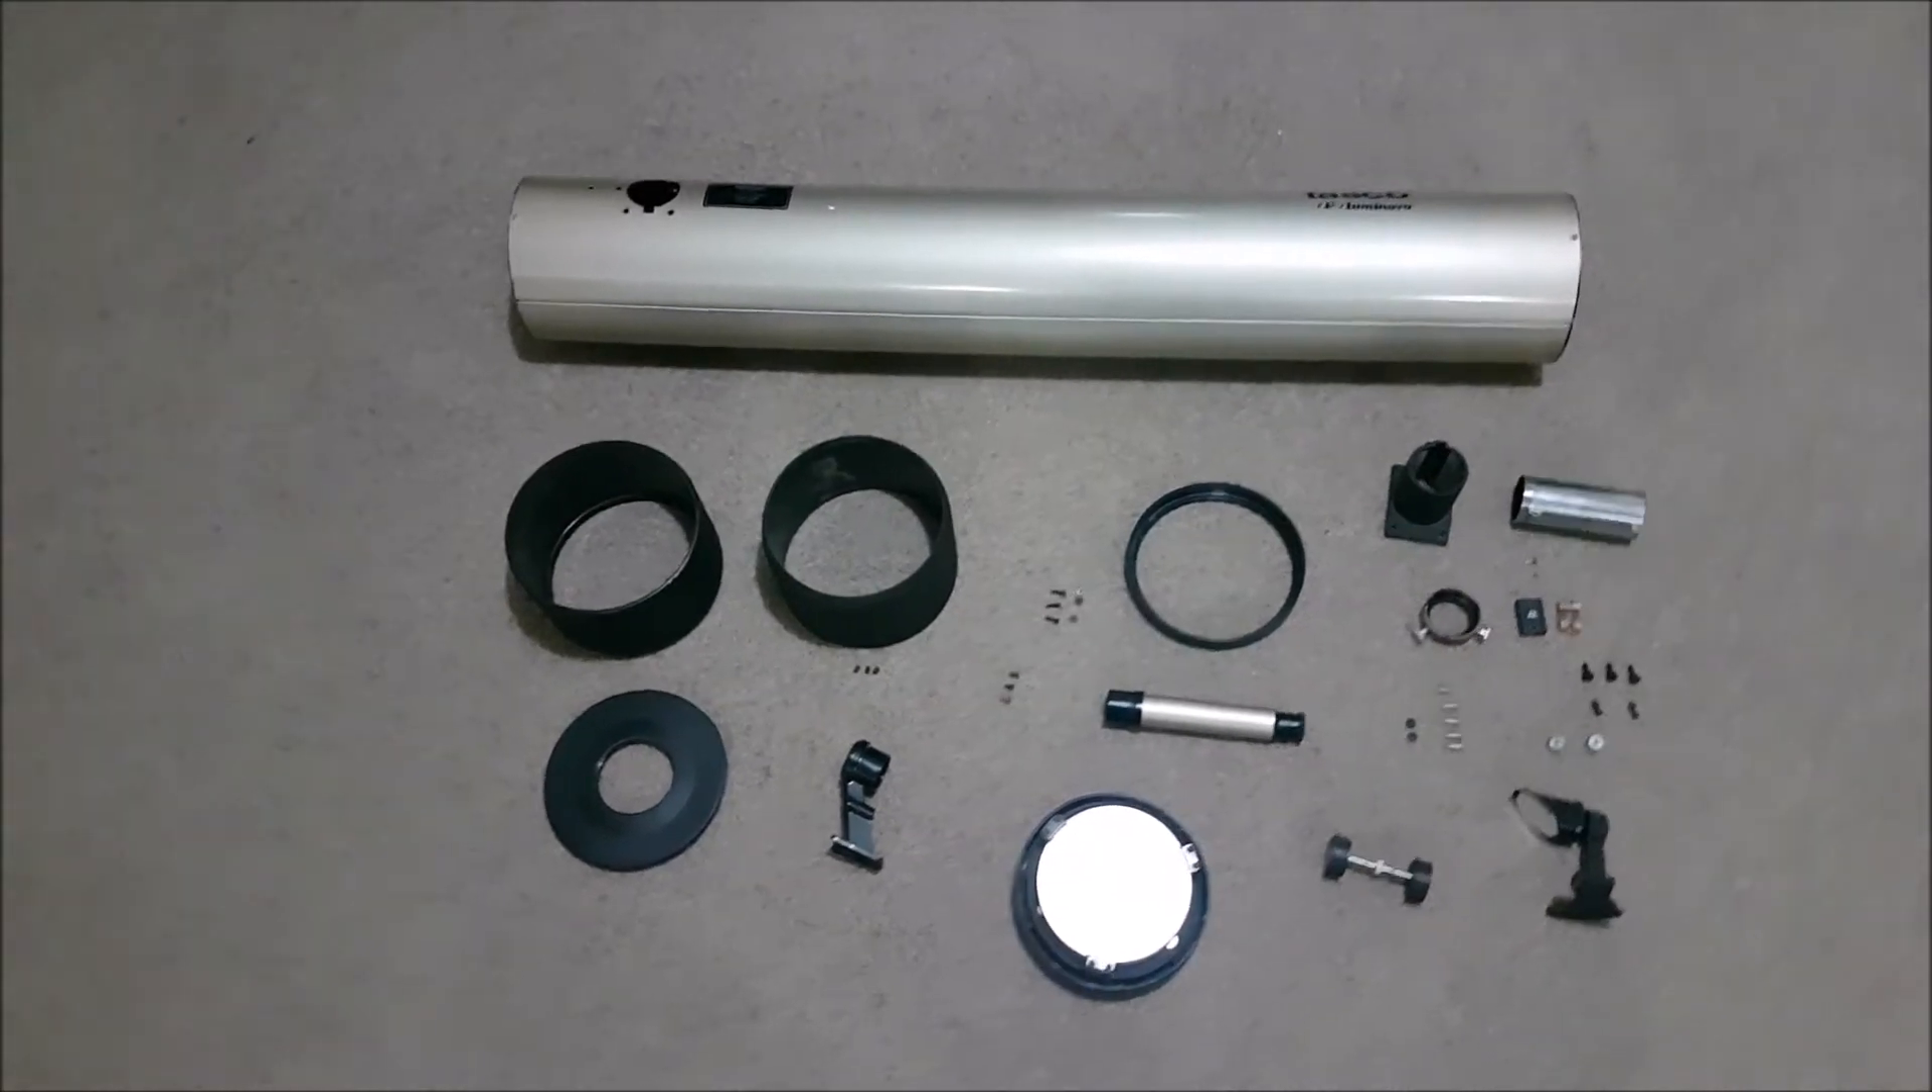So the tube has been taken apart completely, it seems to be mainly in good condition.